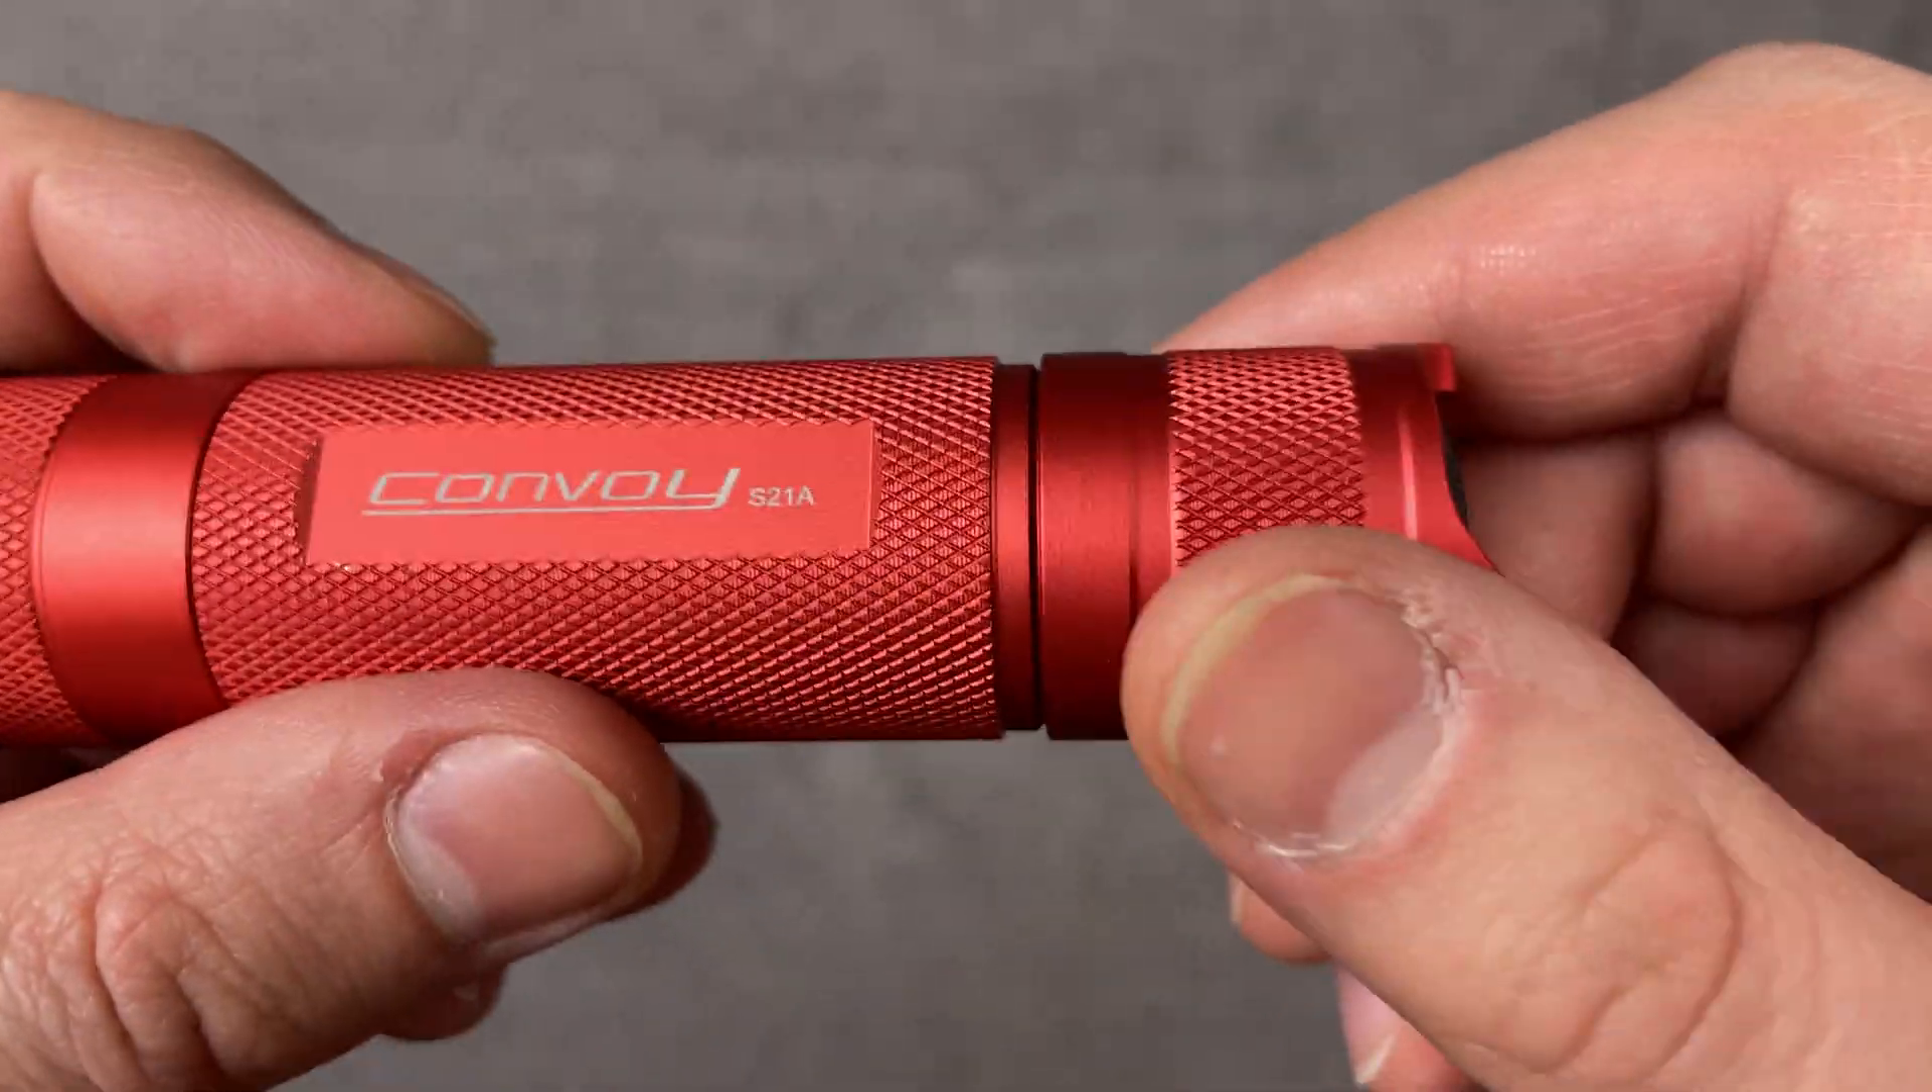When you close the tail cap it does not reach the body. And there's the gap and some dust get inside on the seal ring.